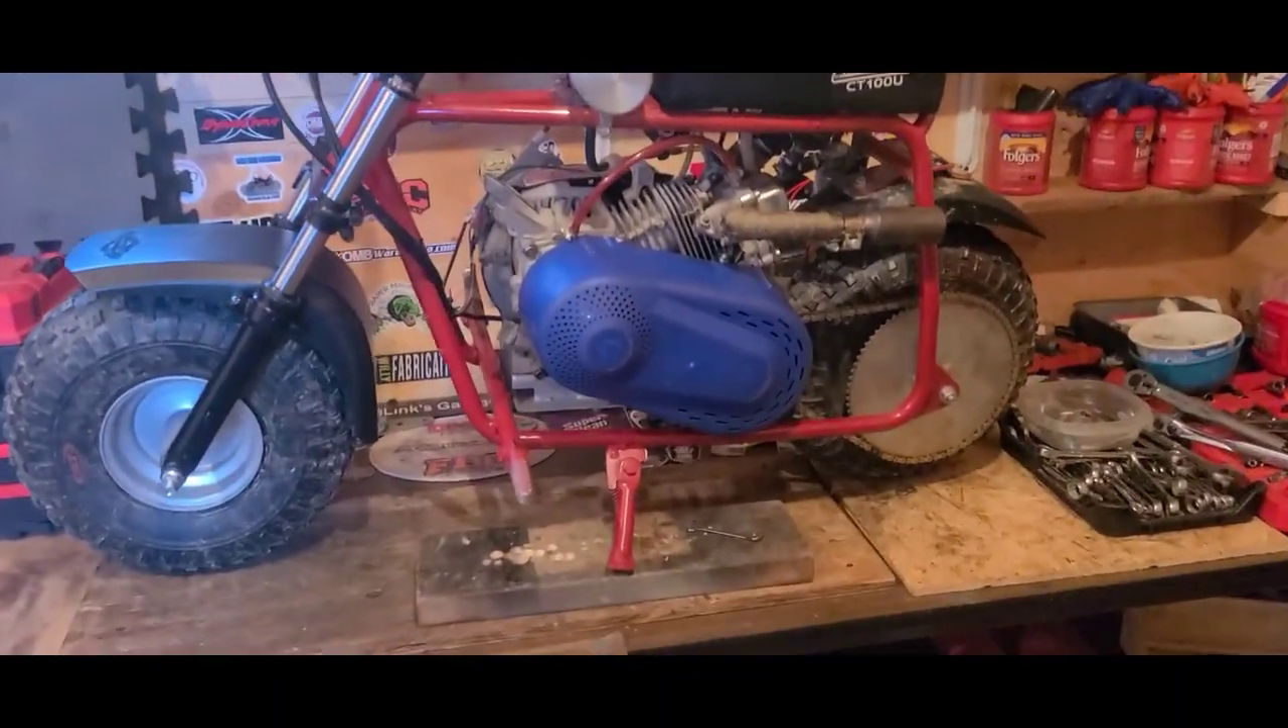This Bright Blue Torque Converter Cover Went On Just Like That.